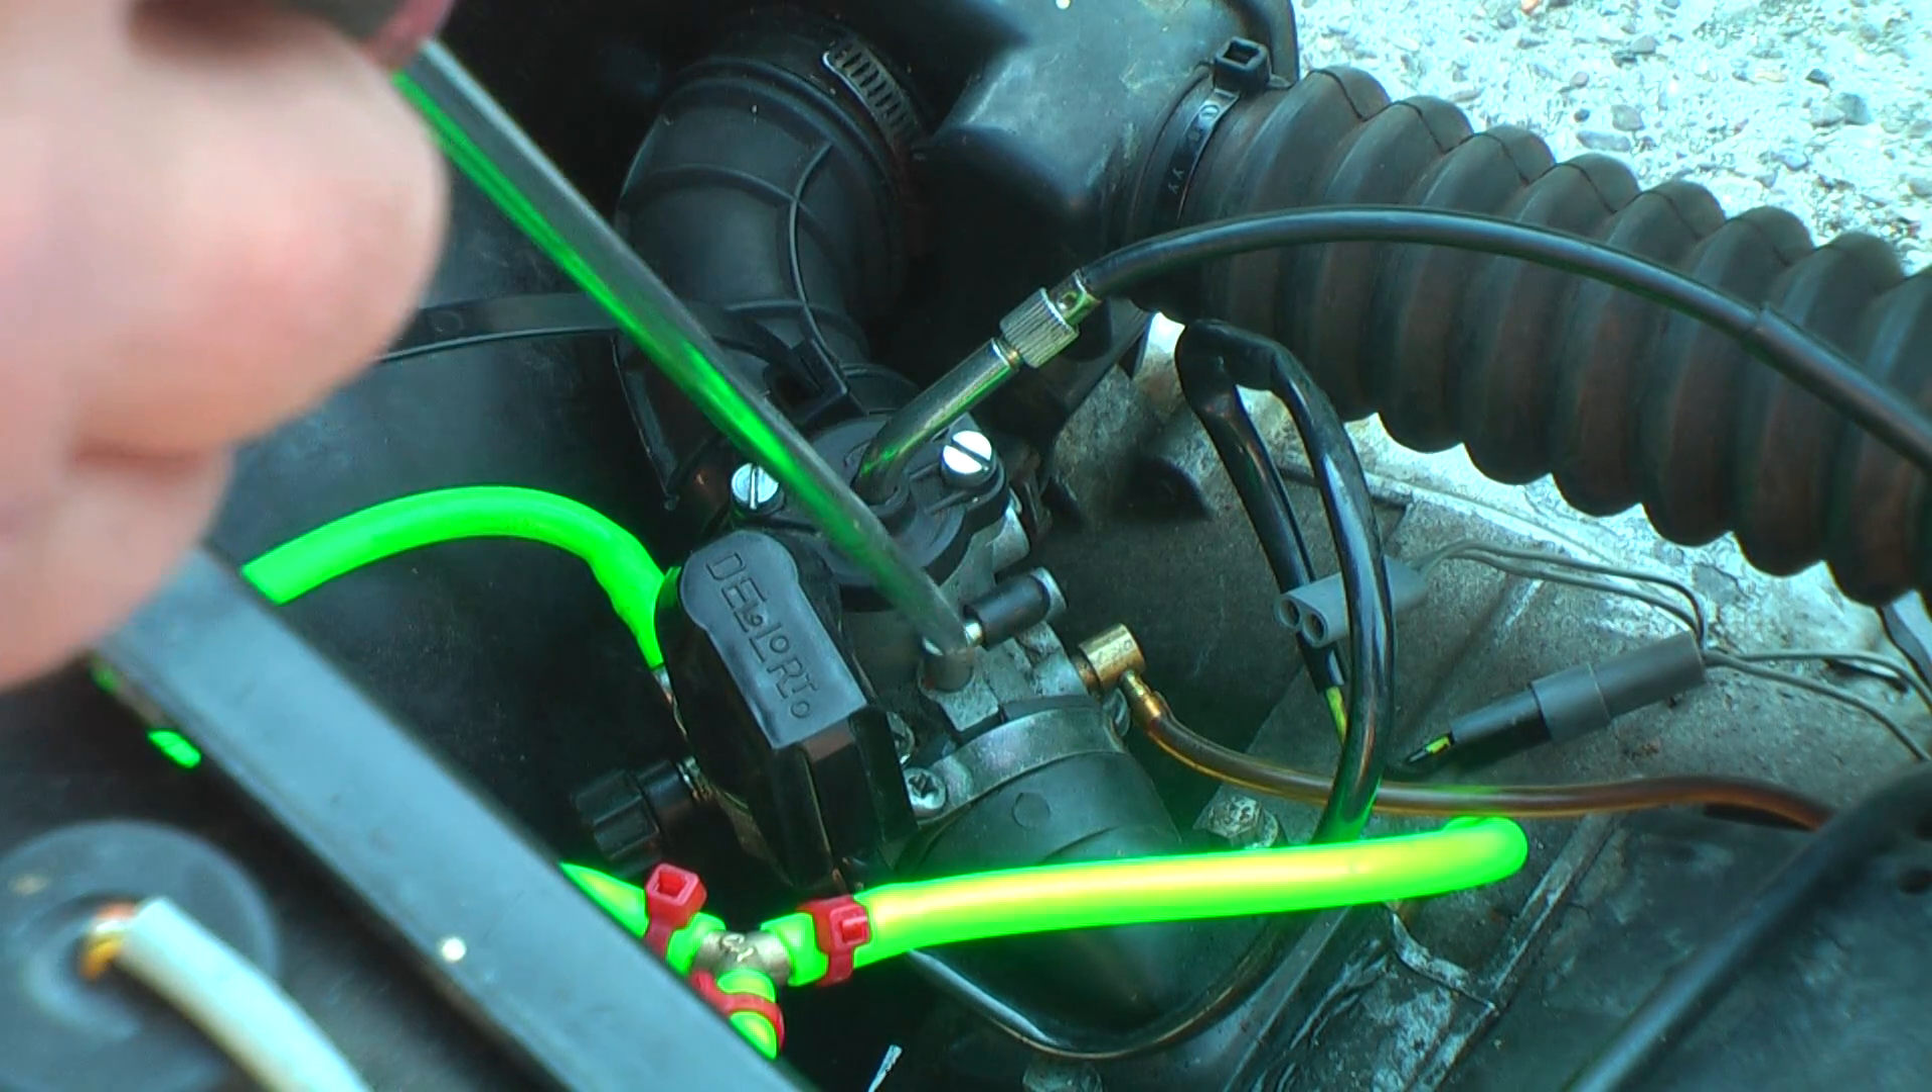Jetzt habe ich den neuen Vergaser eingebaut. Alles ist angeschlossen.